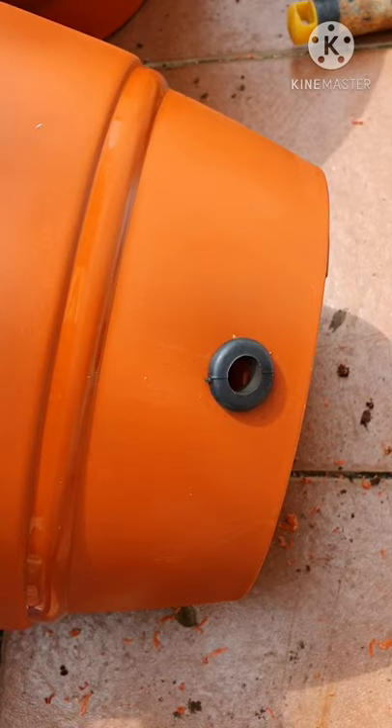All right friends I have the grommet fully inserted. There are no gaps now you know when the water comes out it doesn't you know leak from anywhere.